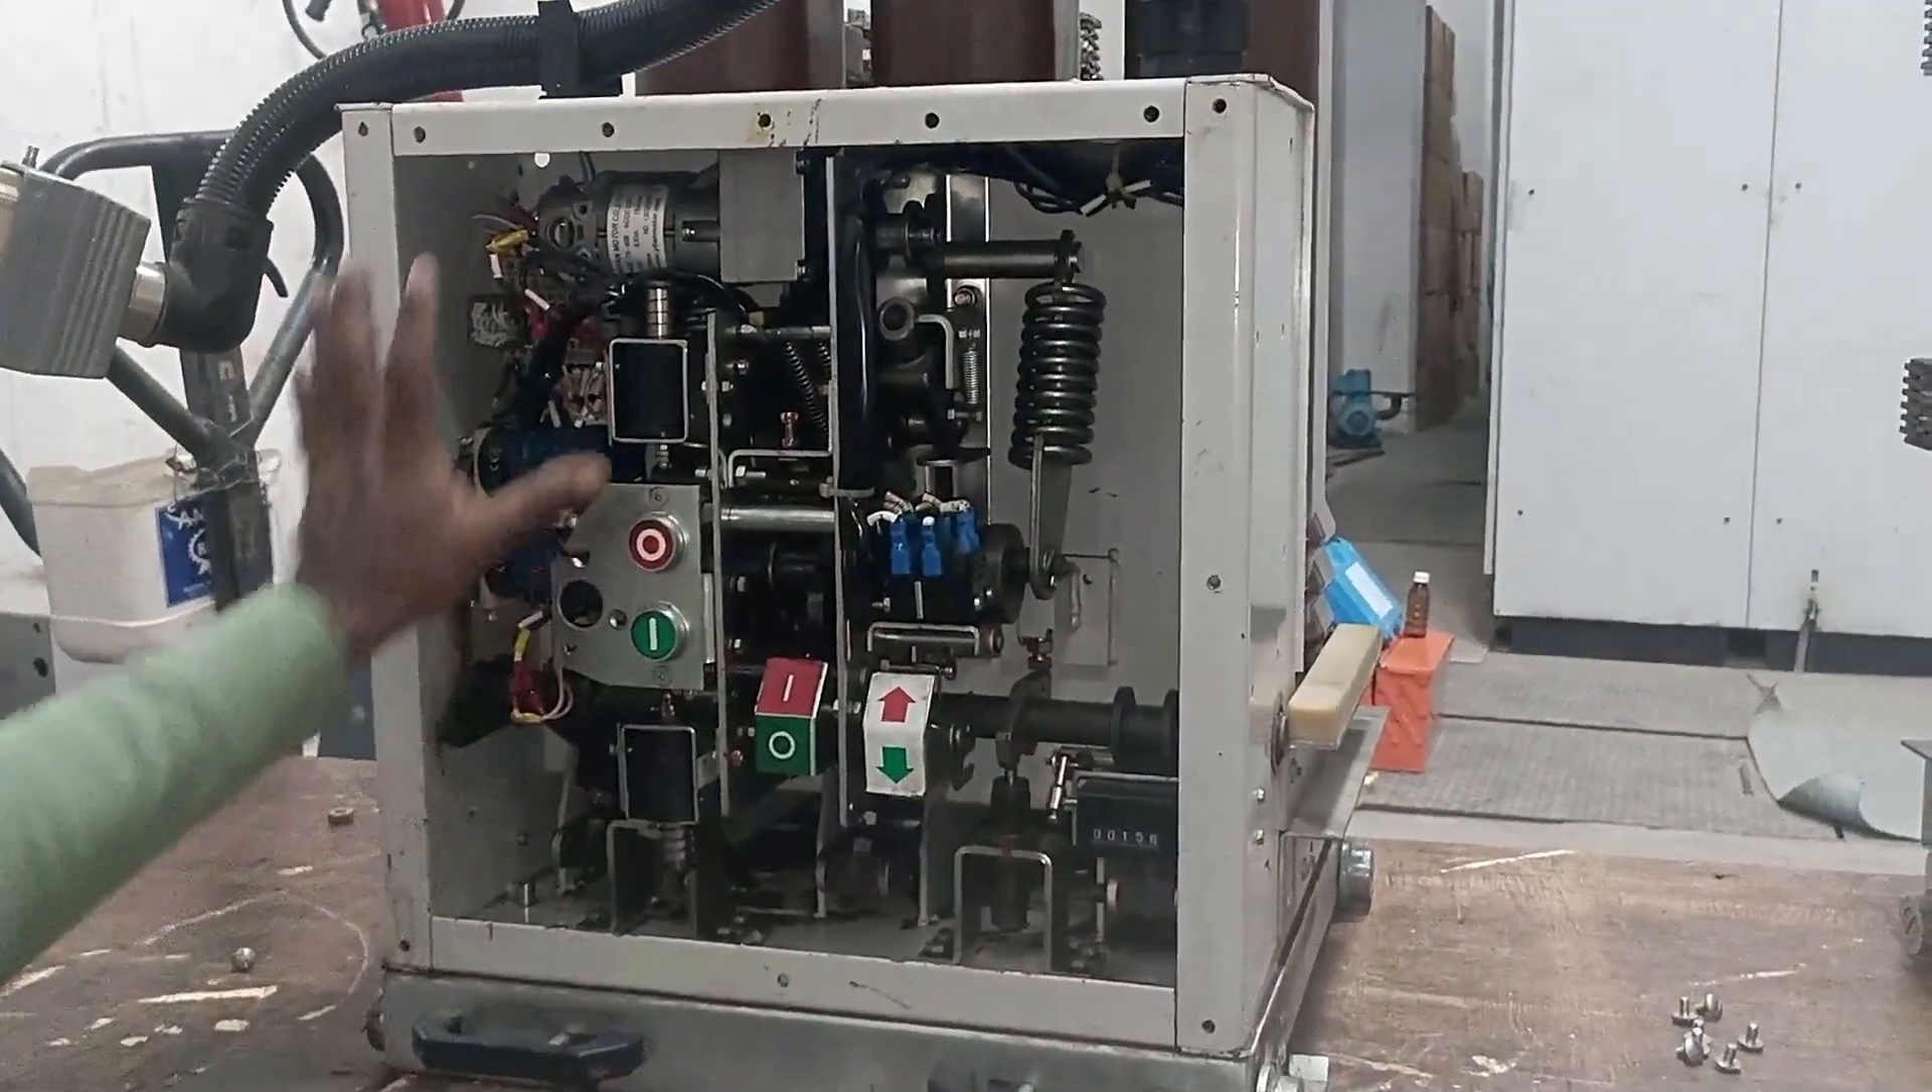Now this breaker here i removed the top cover of breaker.